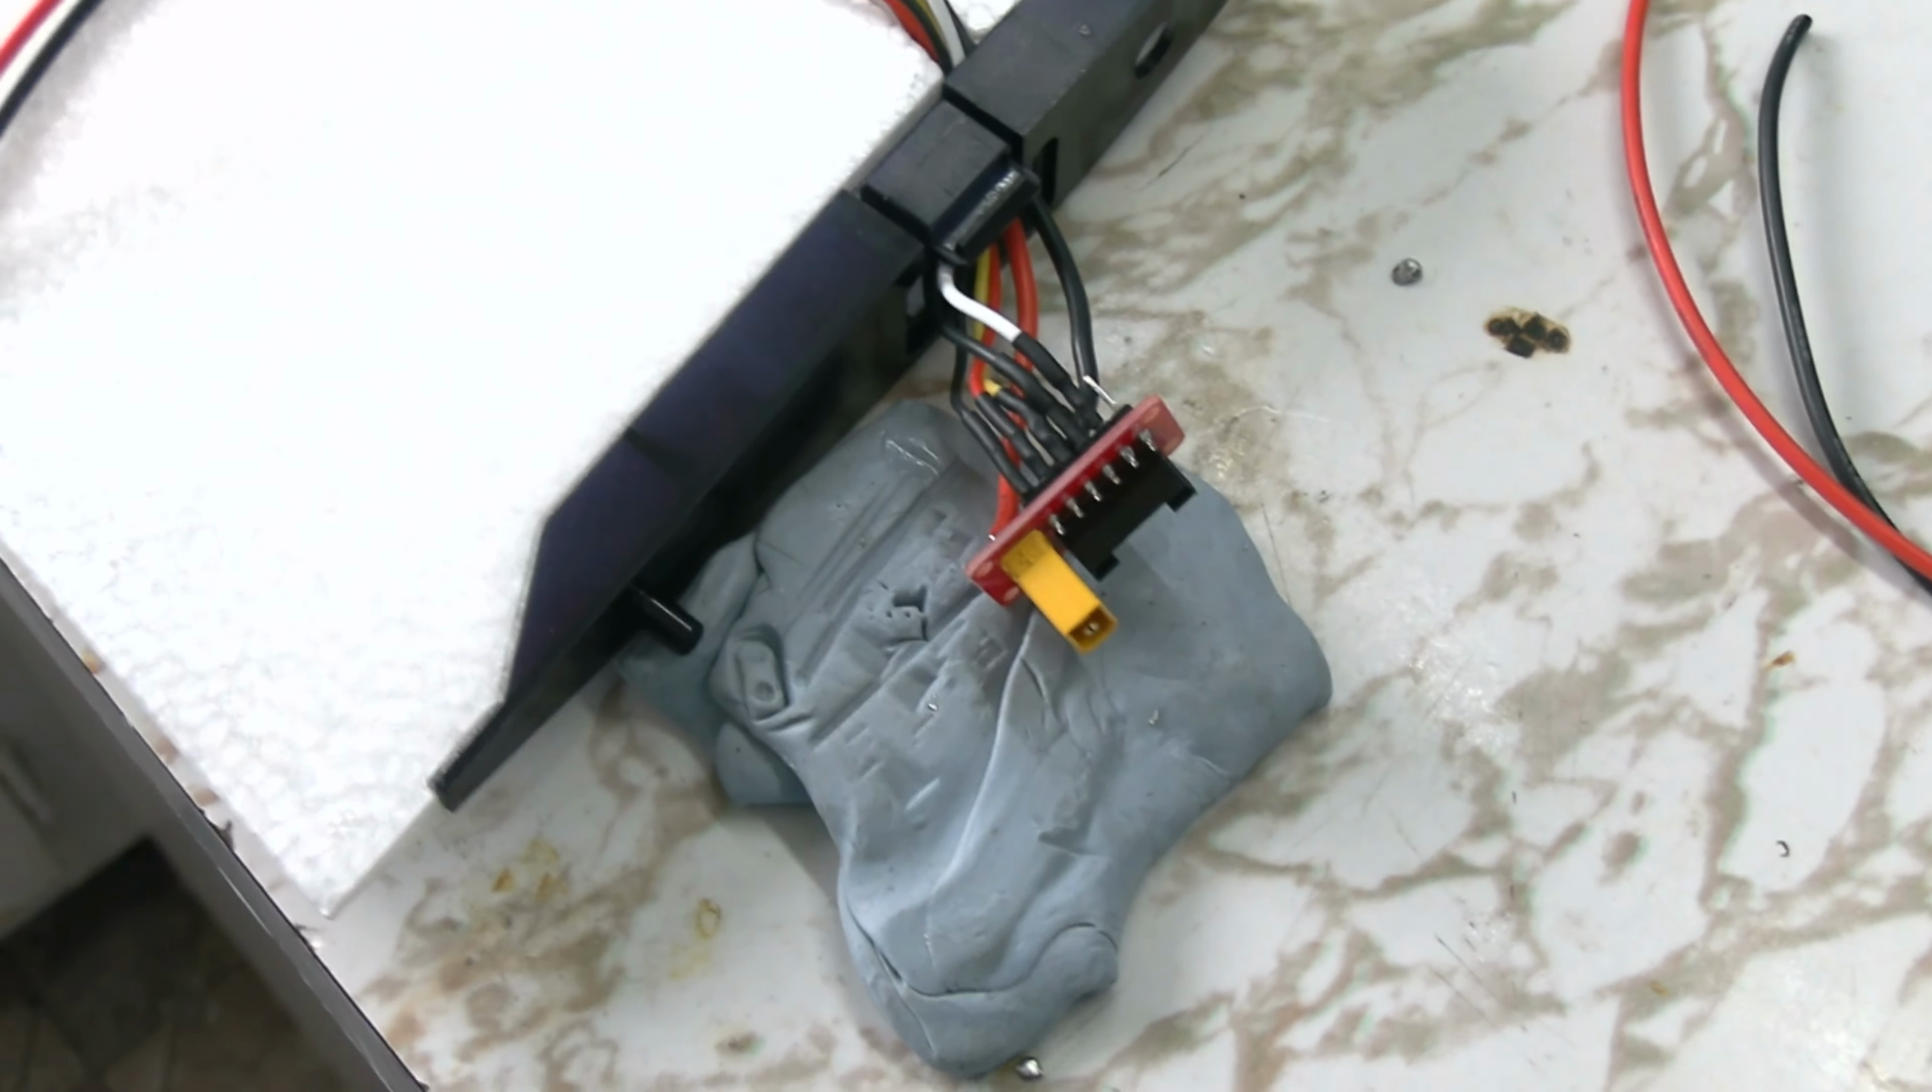So all the wires are on.